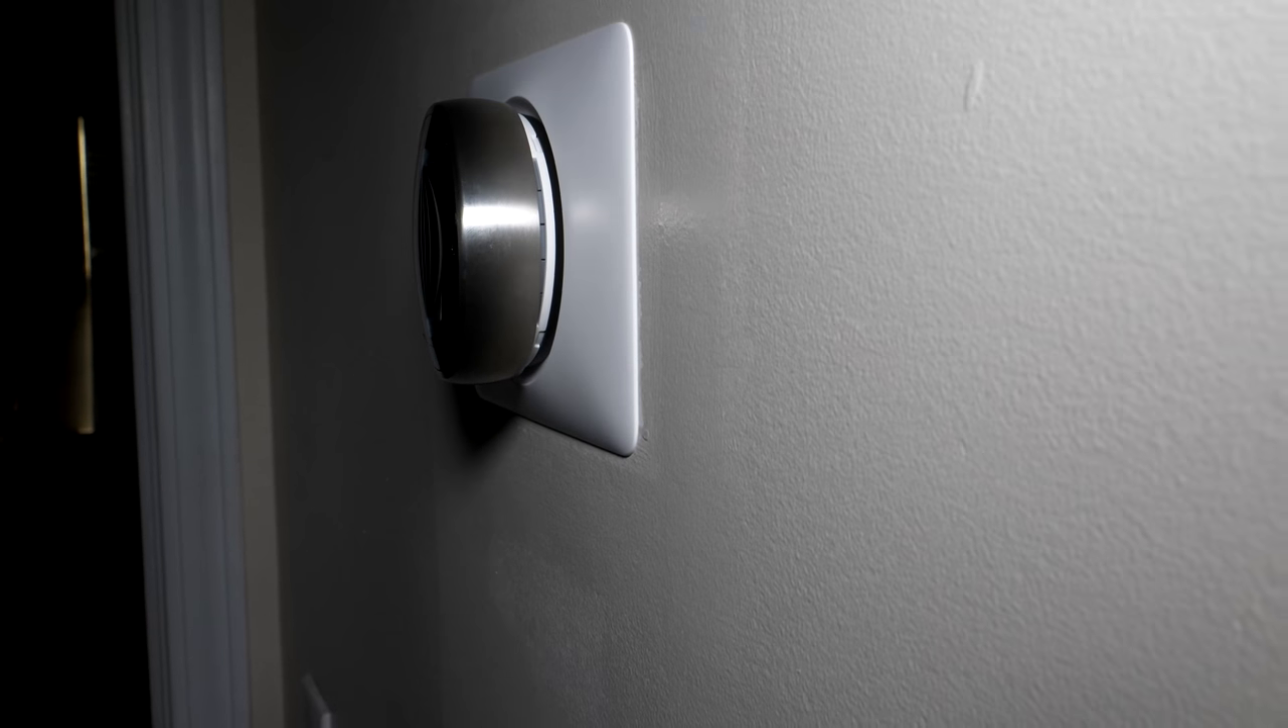So there's the unit all plugged up nice and clean.